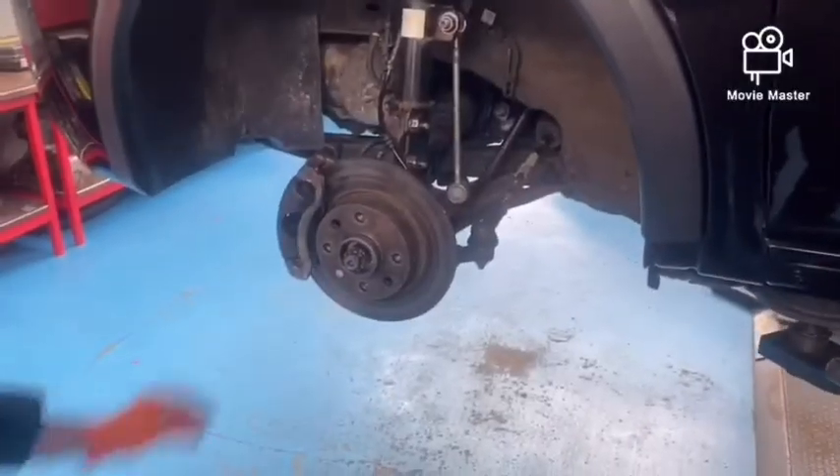So now that we've got the brakes back together we've just got to put the wheel back on.